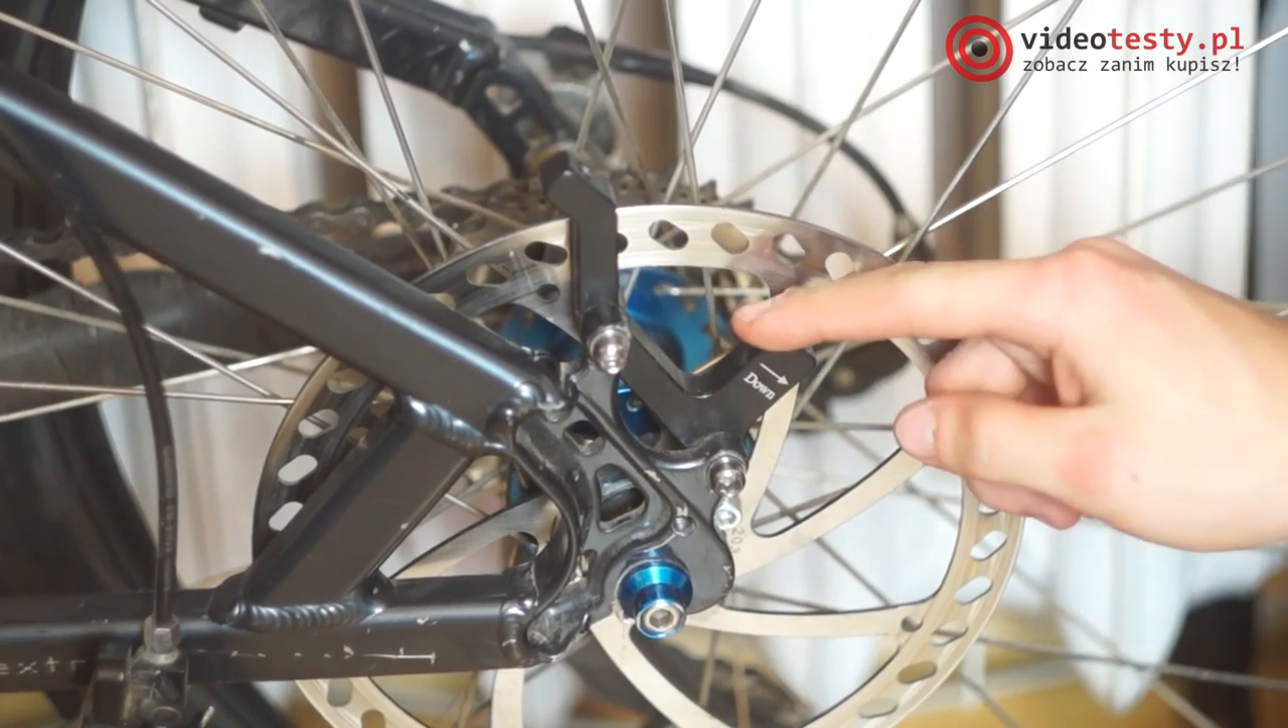Tak więc adapter mamy już zamontowany.